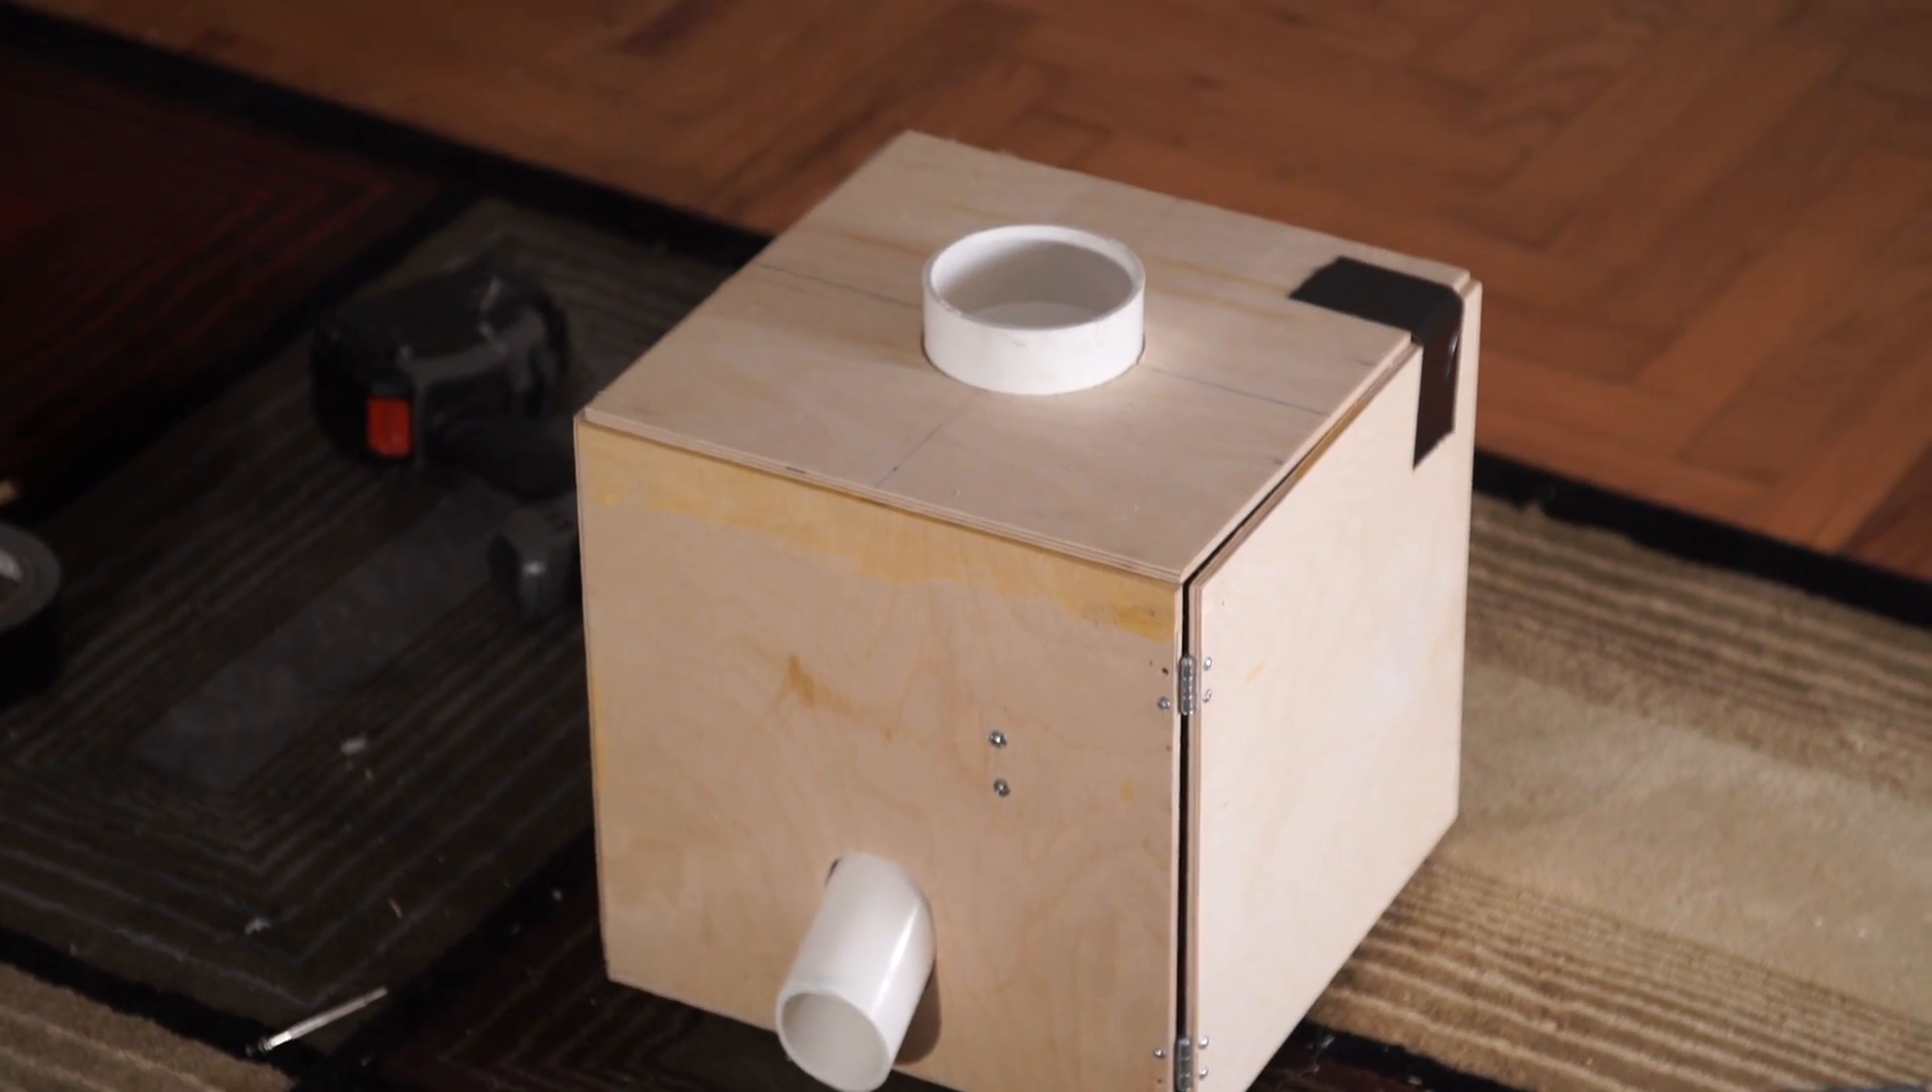I drilled a 4 inch hole on the top piece of the box that fits flush with the PVC funnel.